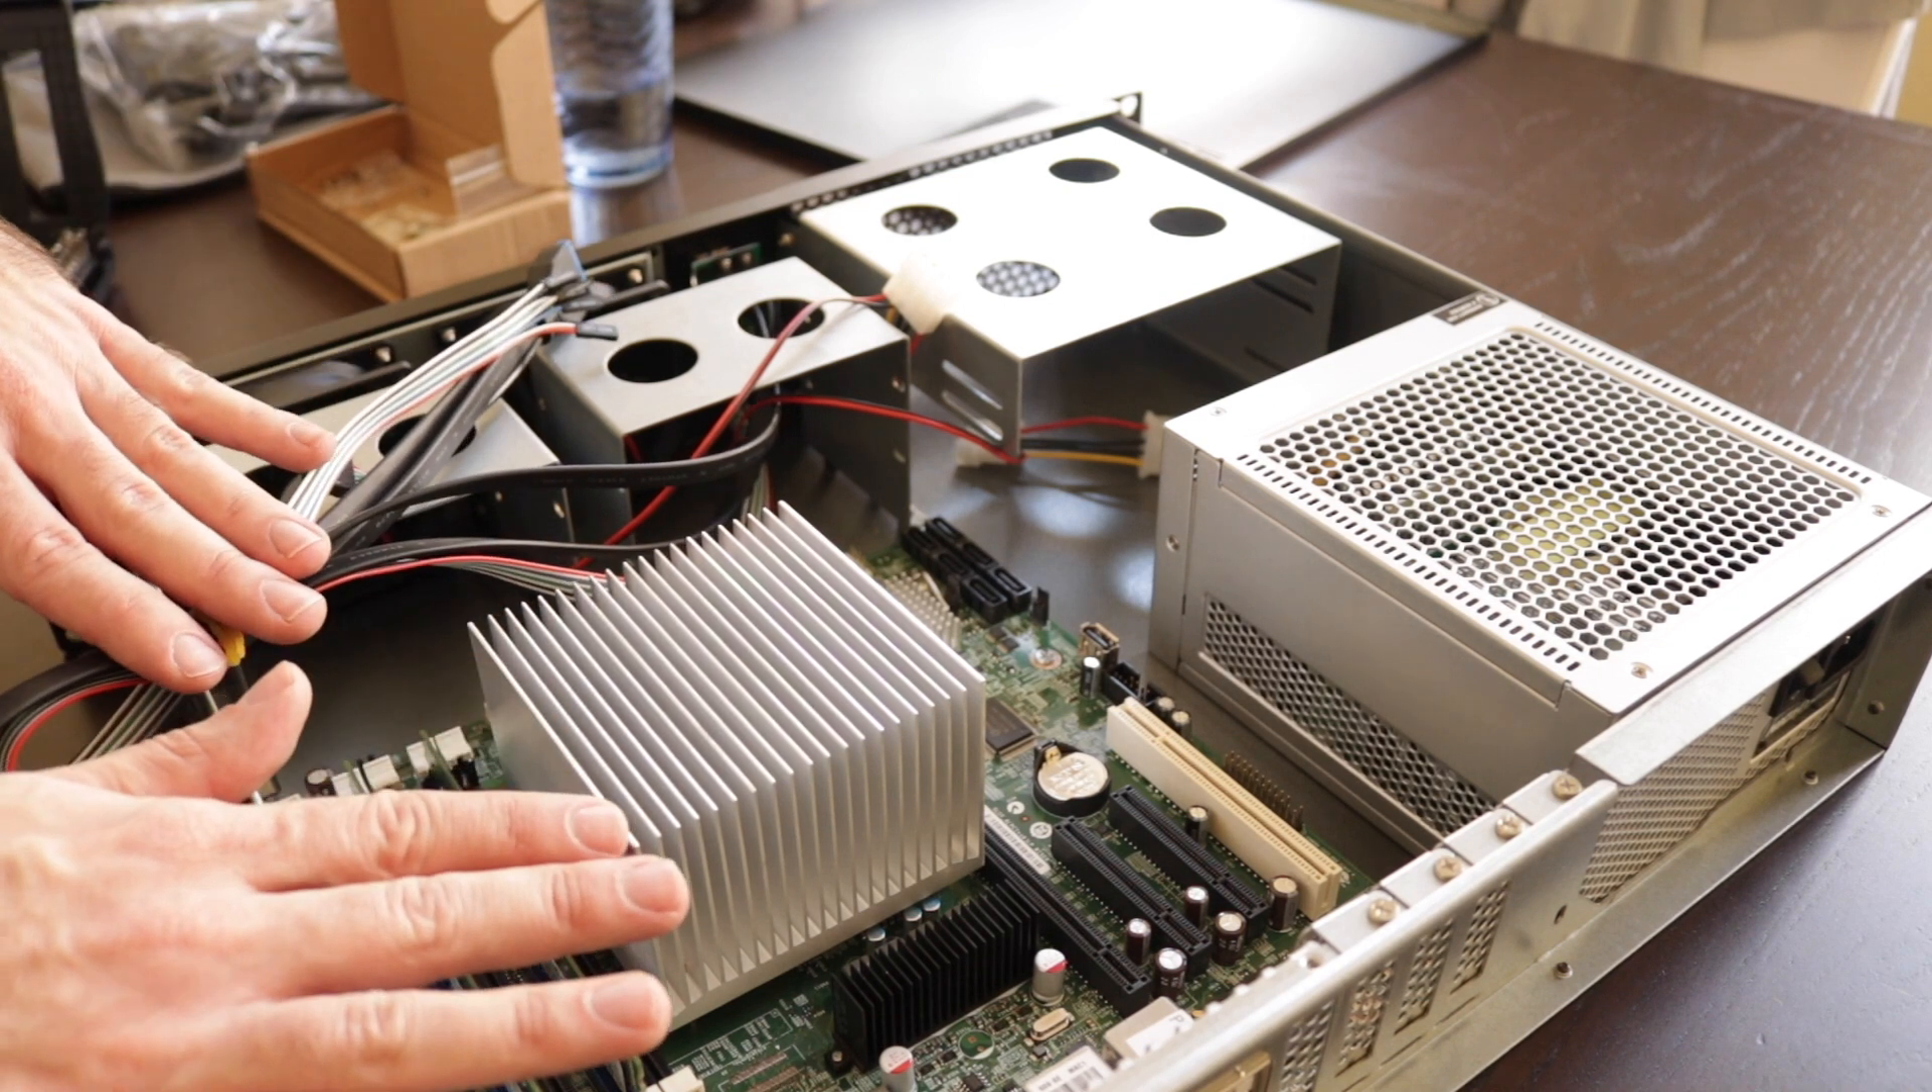That means it's time to install the power supply. All right, it actually fits perfectly. And the heatsink also fits perfectly.